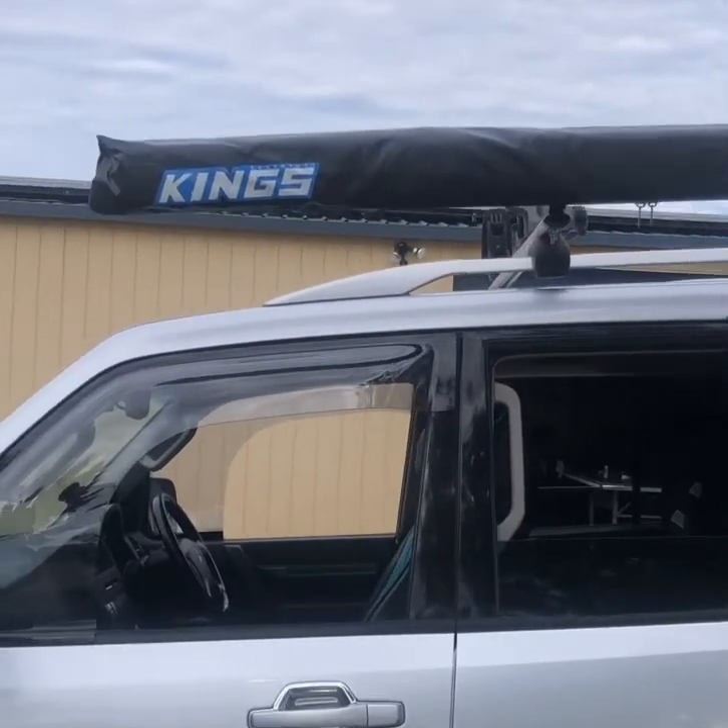Okay guys so the awning is done you can see it's been mounted up on the crossbars.